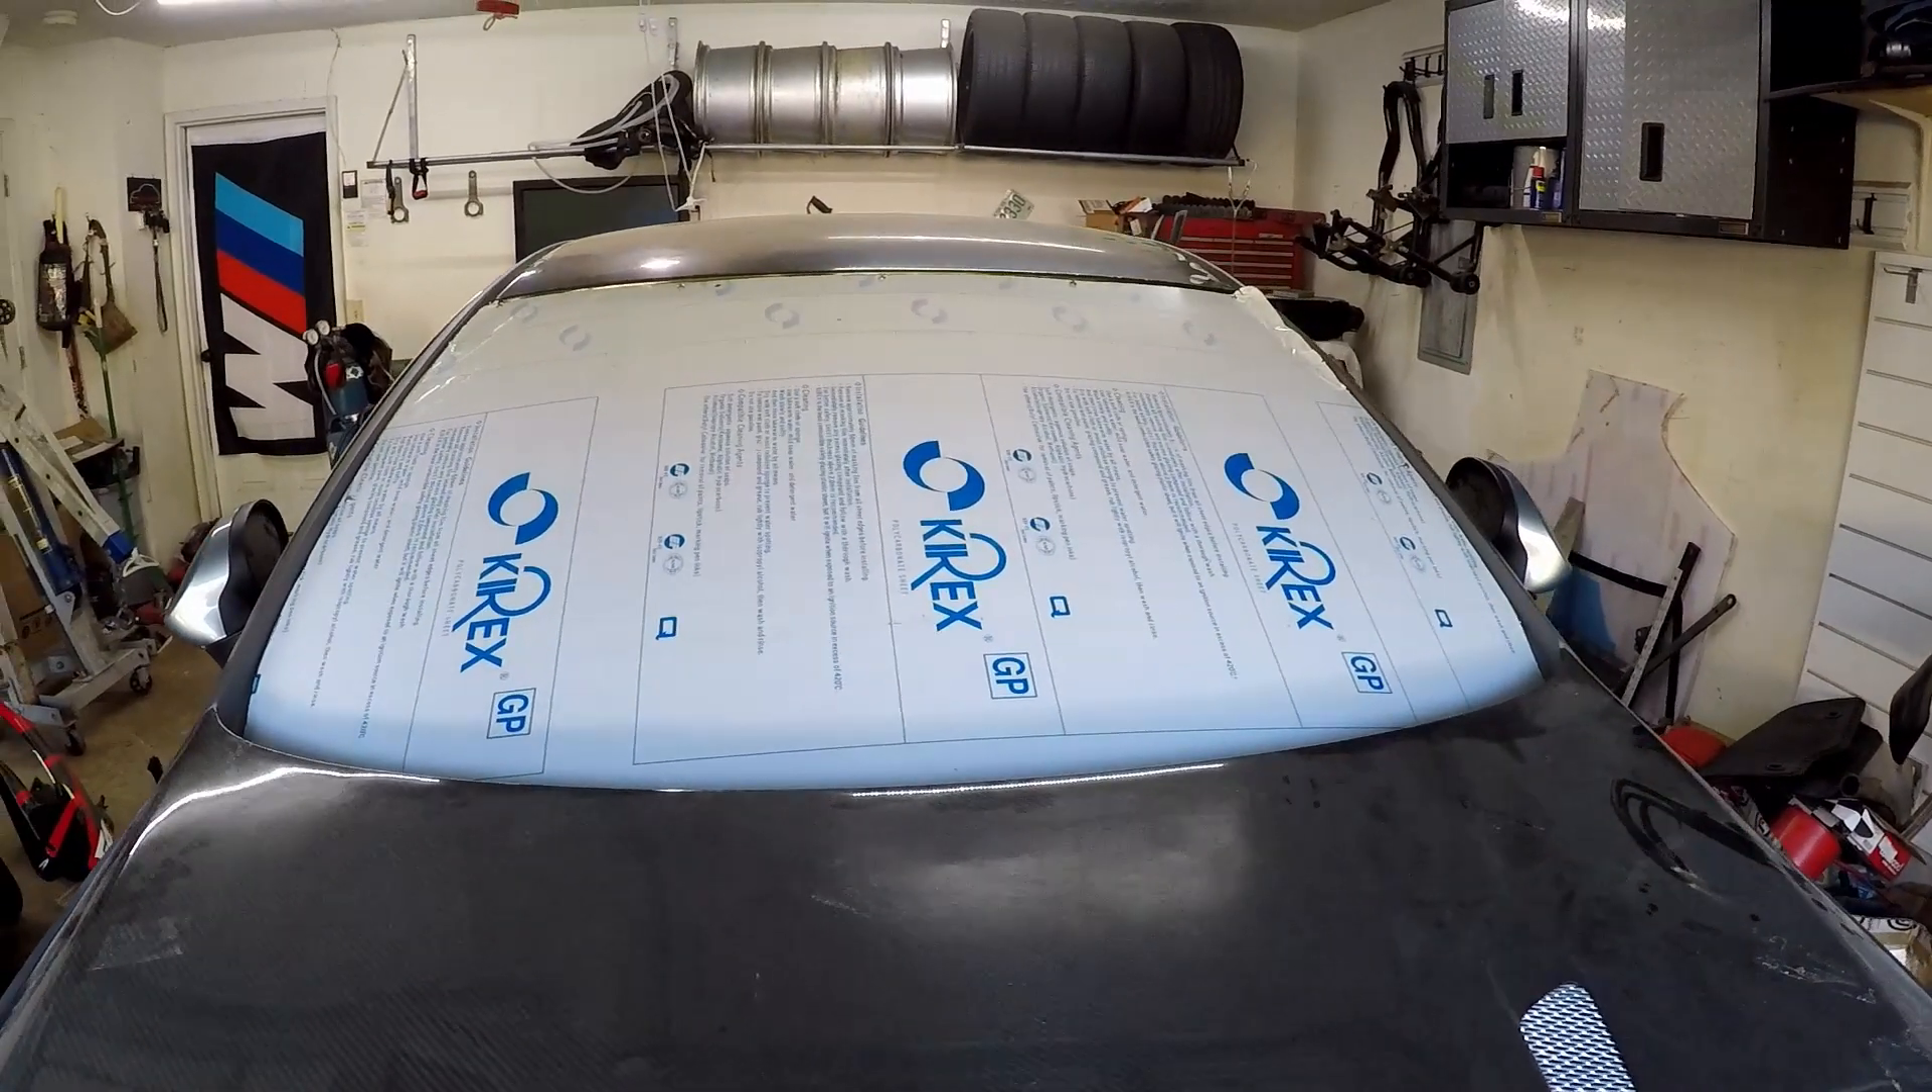The windshield looks good it fits the roof is on.